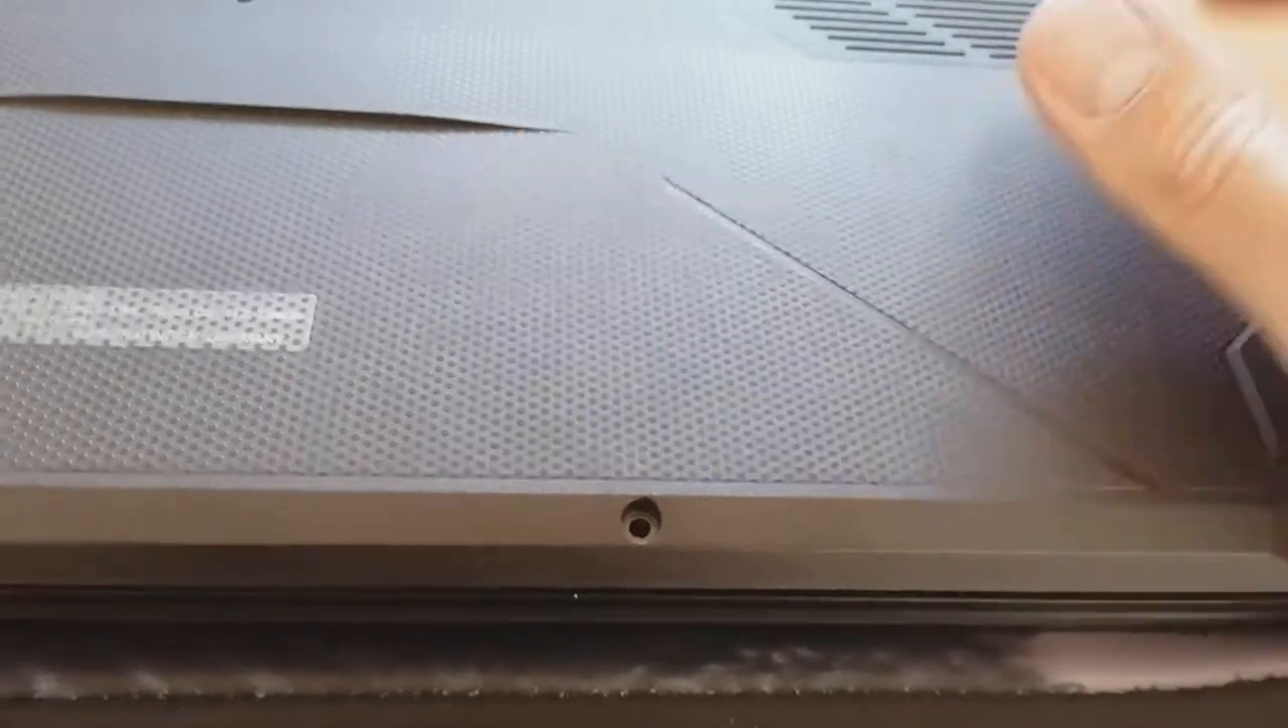I'm not going to put the uh screws back in until we've fully tested it.